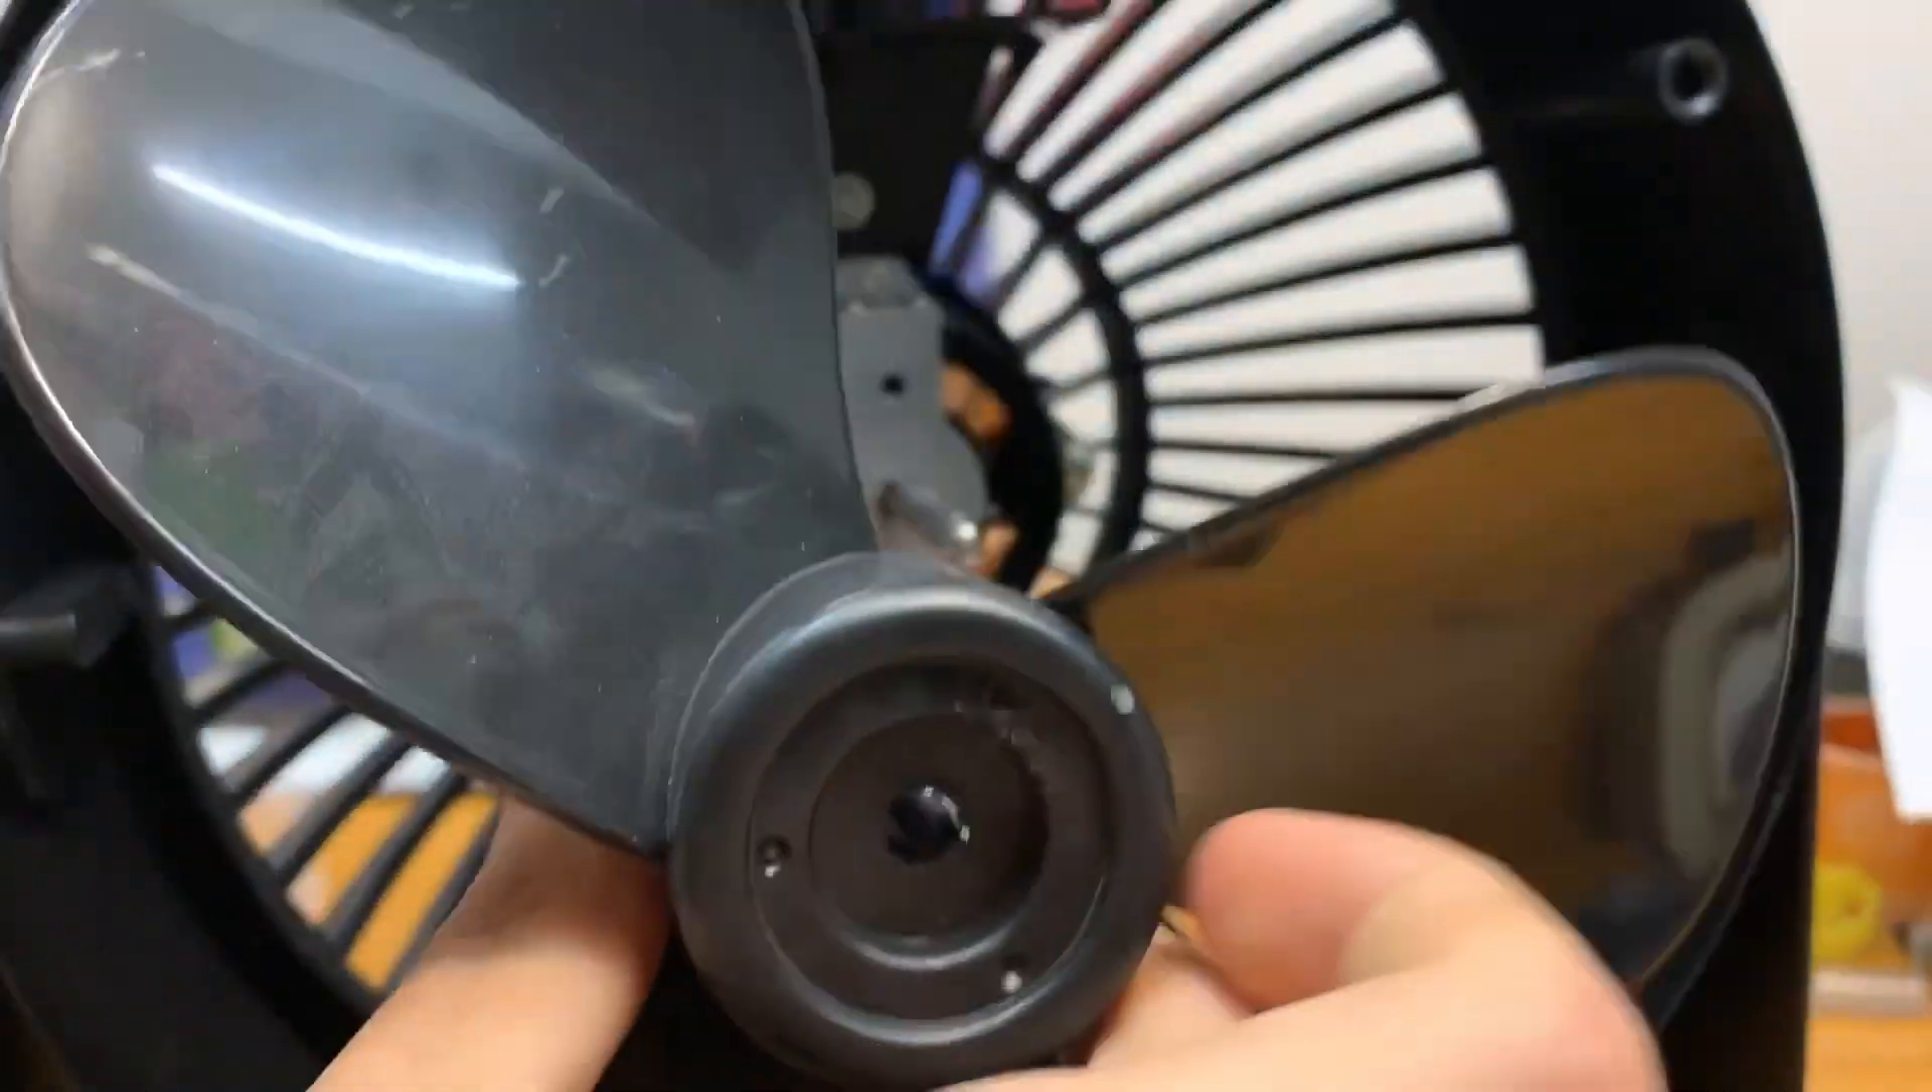There we go. Blades are off.